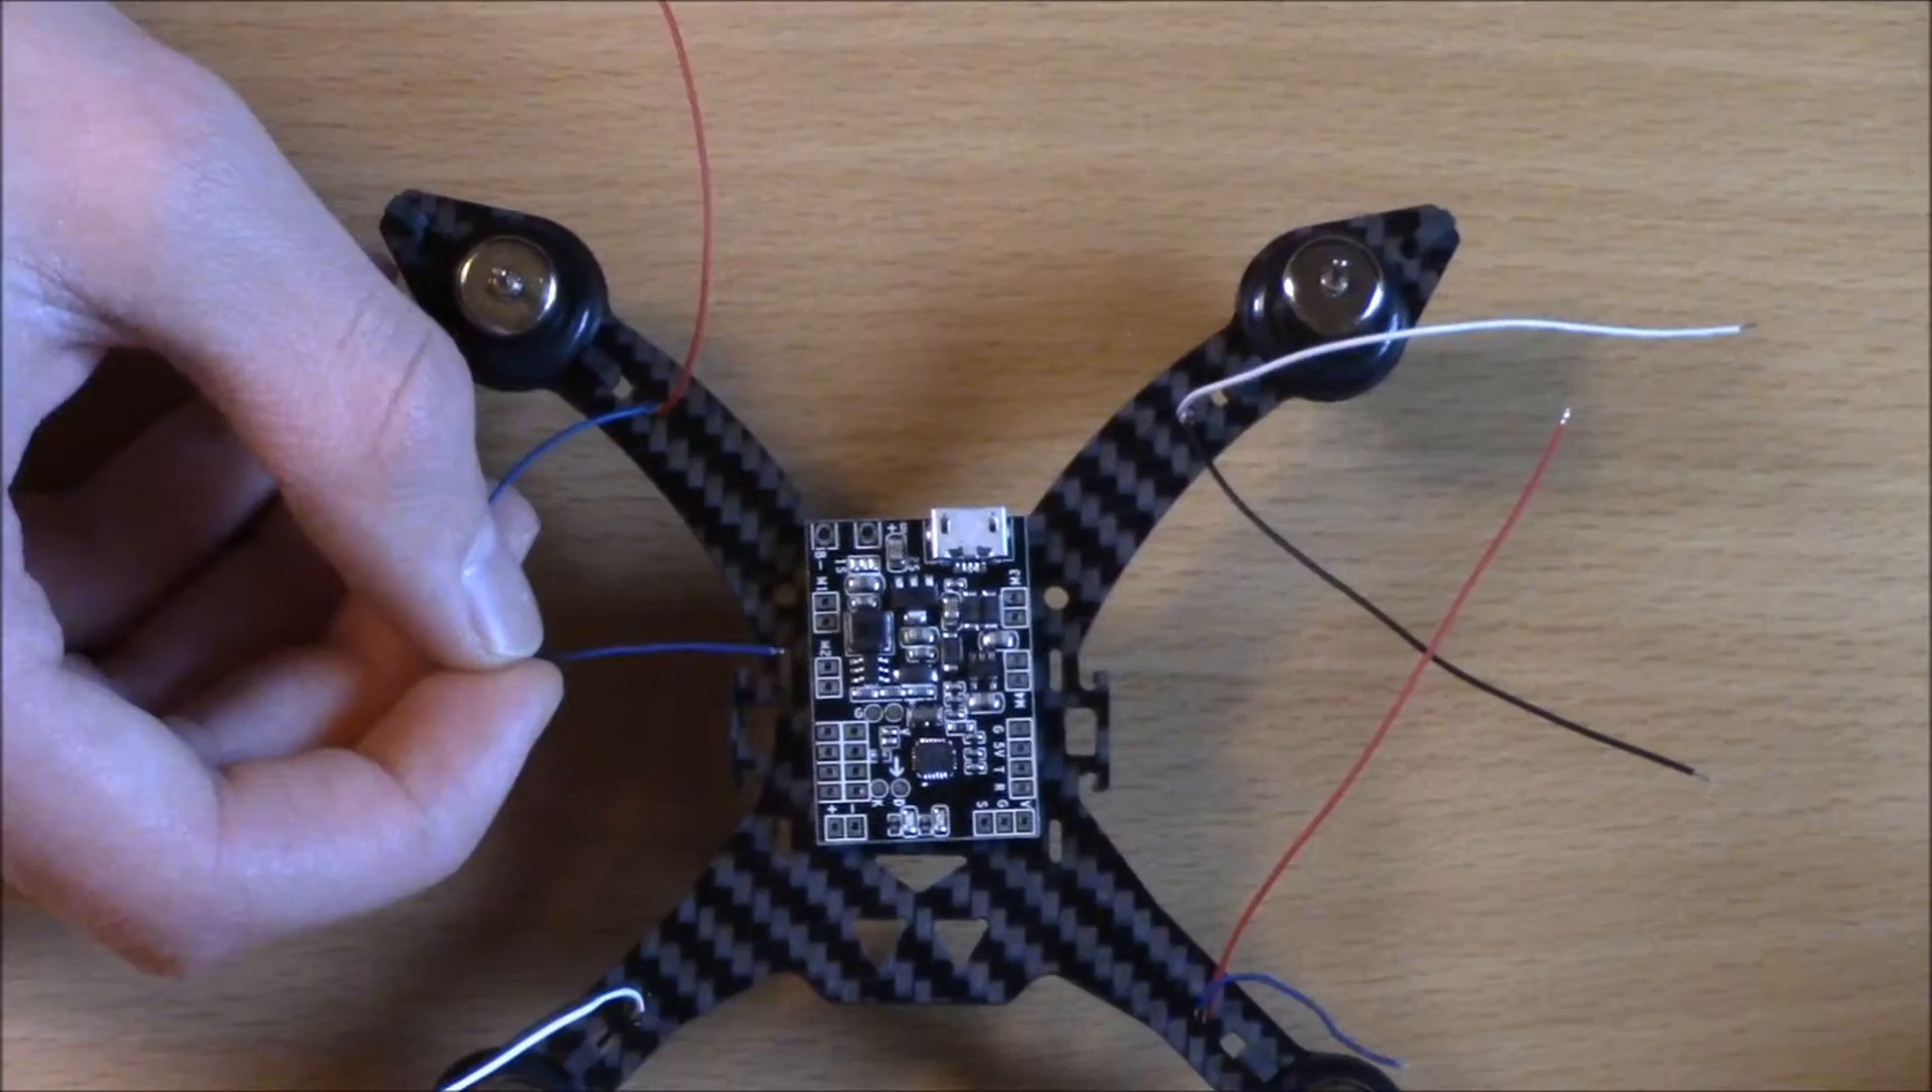All right, so now that we are on there you can see you have all the motors mounted, all the wires sticking out of here.